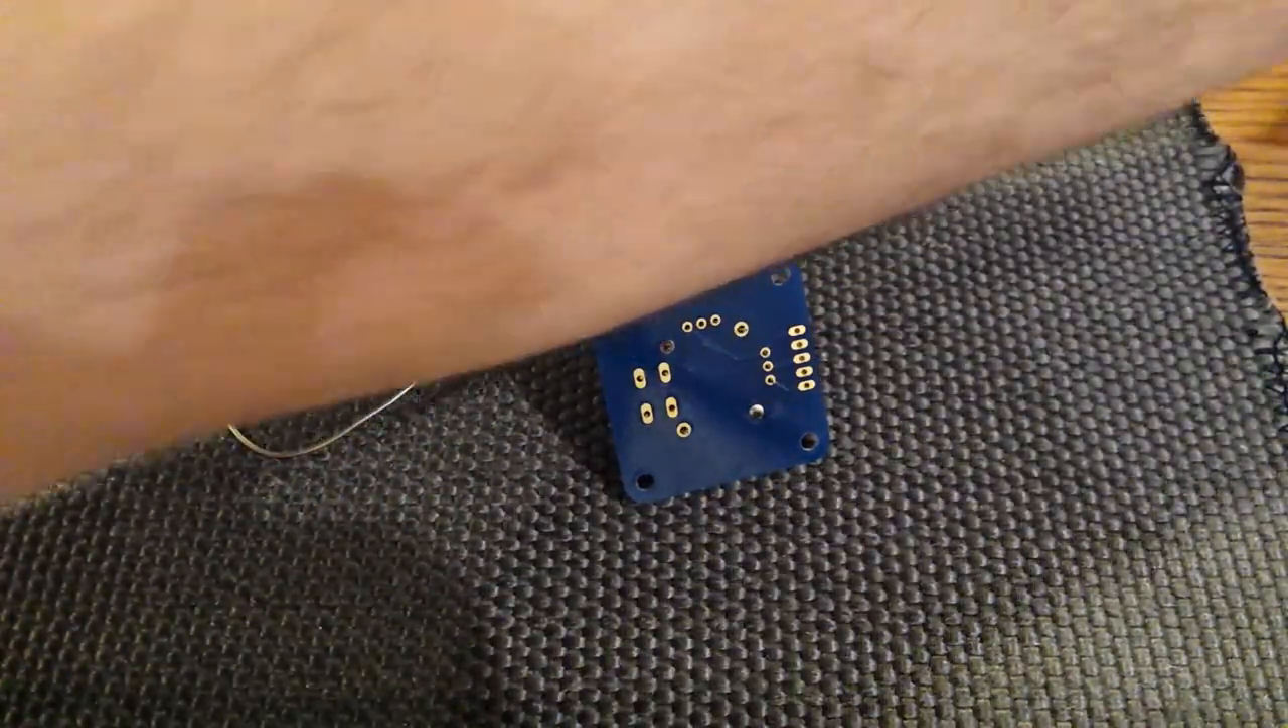Obviously we haven't got electrical points soldered here.